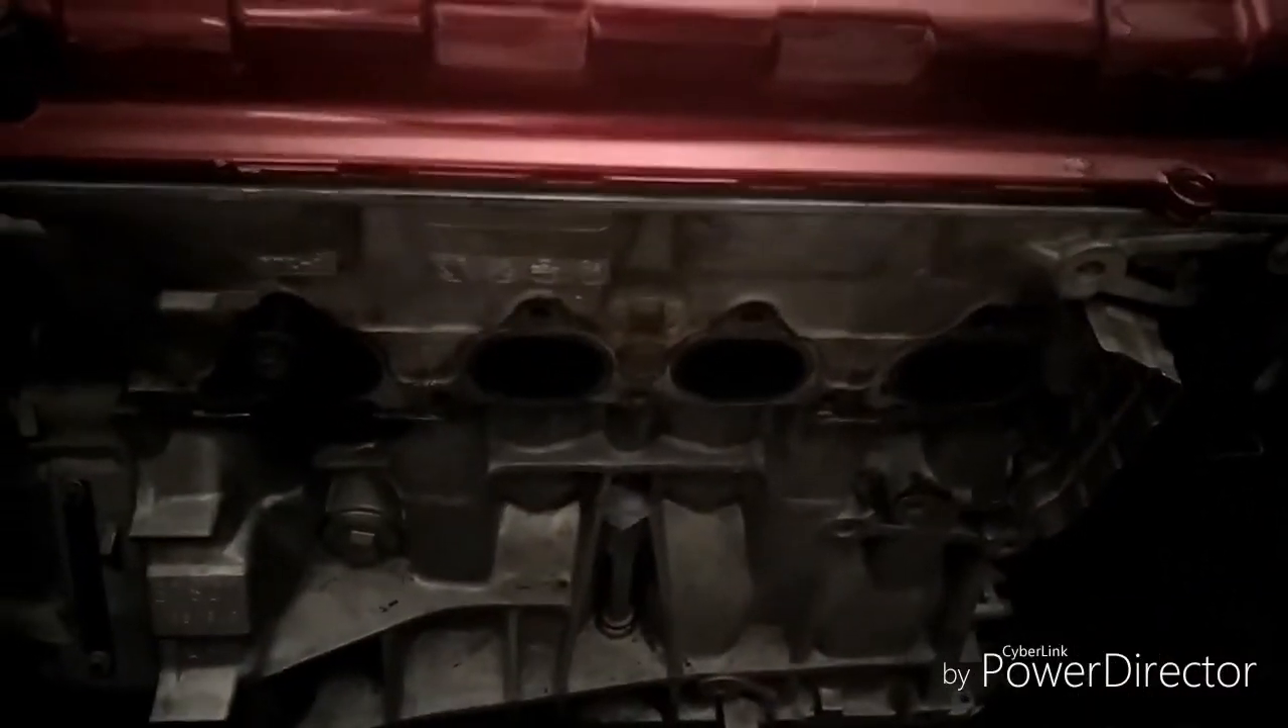As you can see we have the exhaust manifold off.